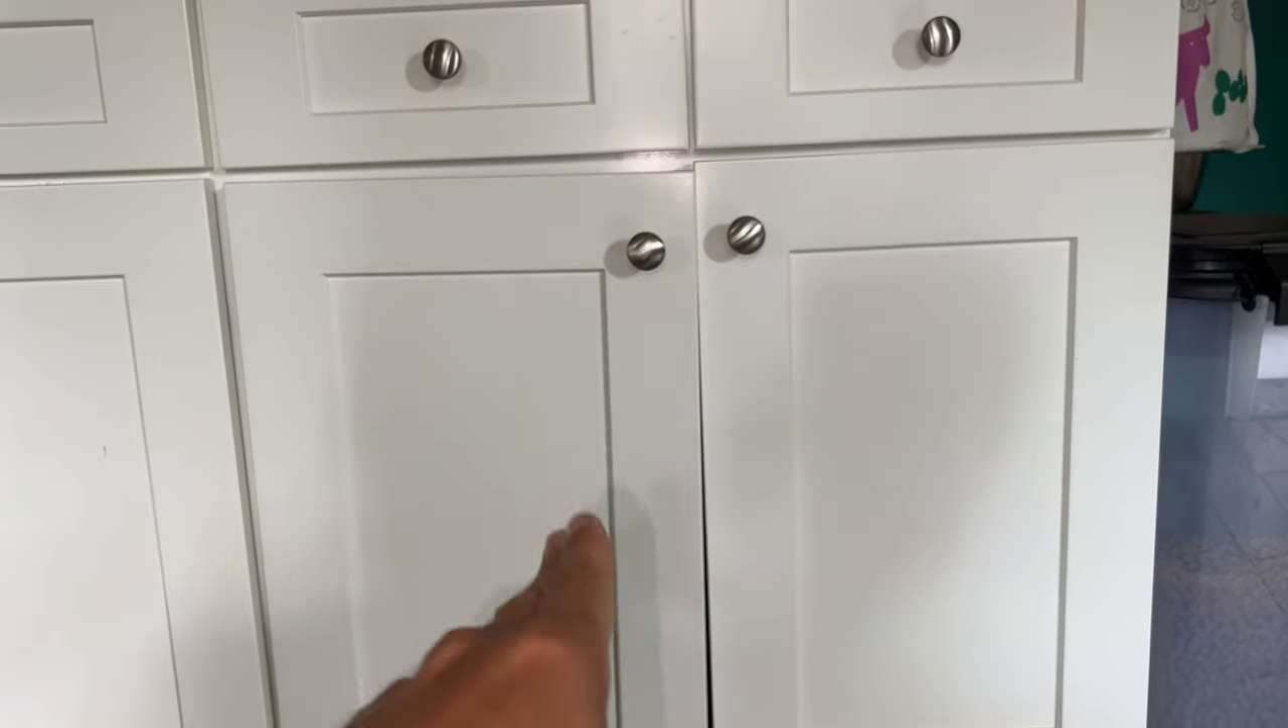As you can see there, those doors are not even, right? We got one sagging really bad right there.